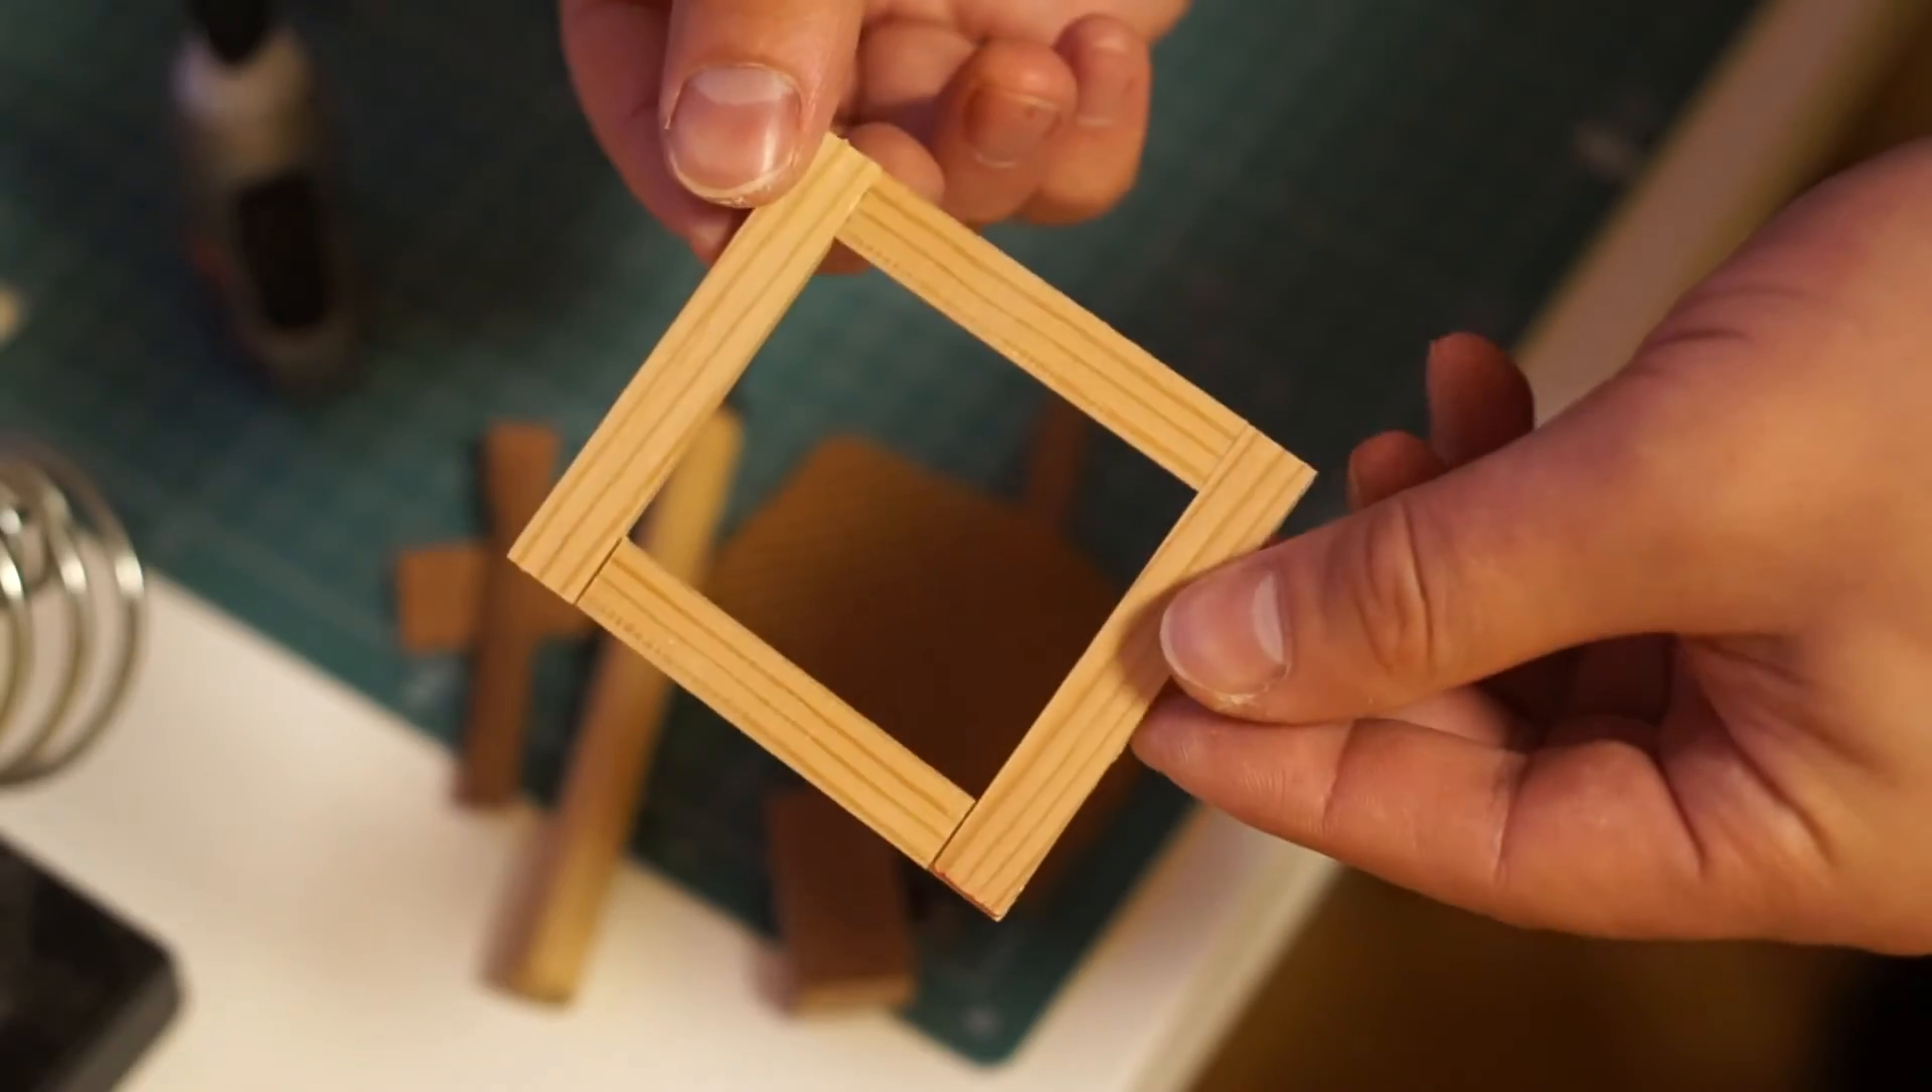First, I made a small wooden frame out of thin strips of wood.